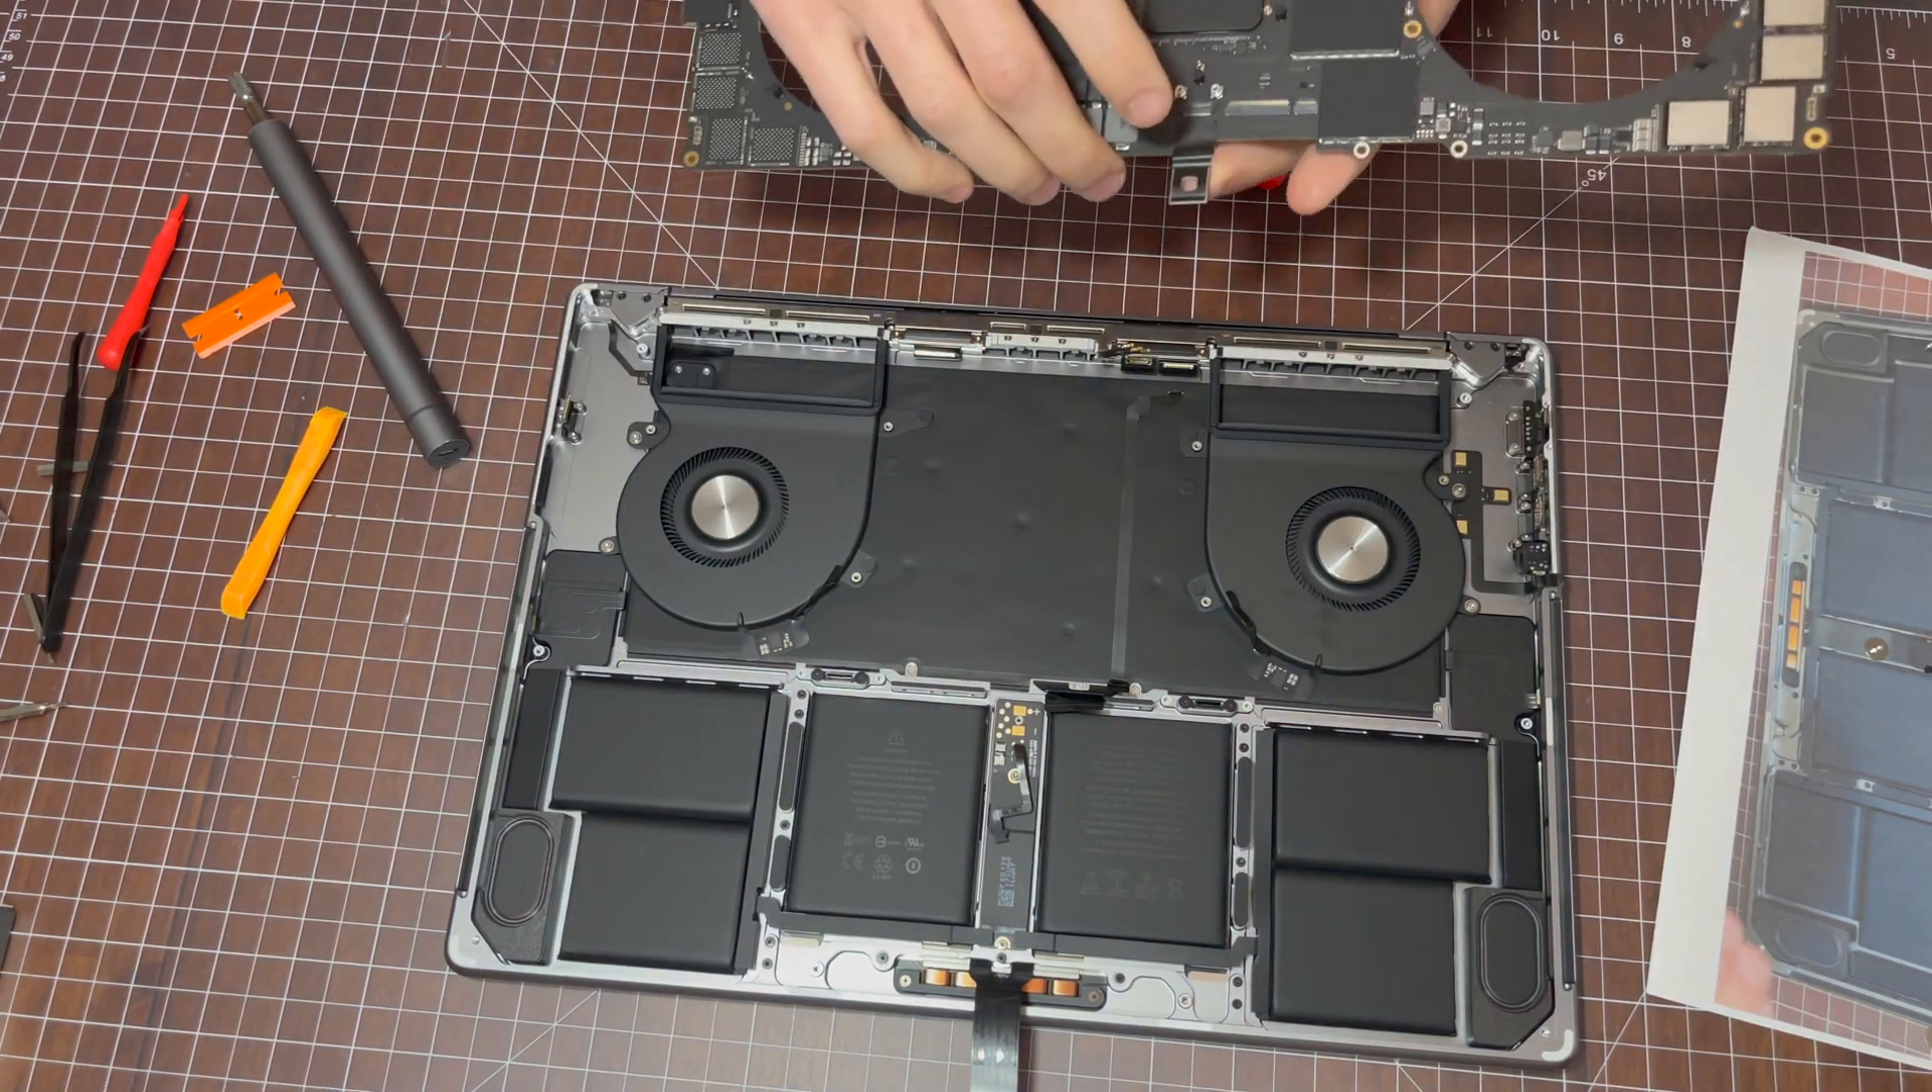At this point, we've disconnected the entire logic board from the M1 Pro 16 -inch 2021 MacBook Pro.